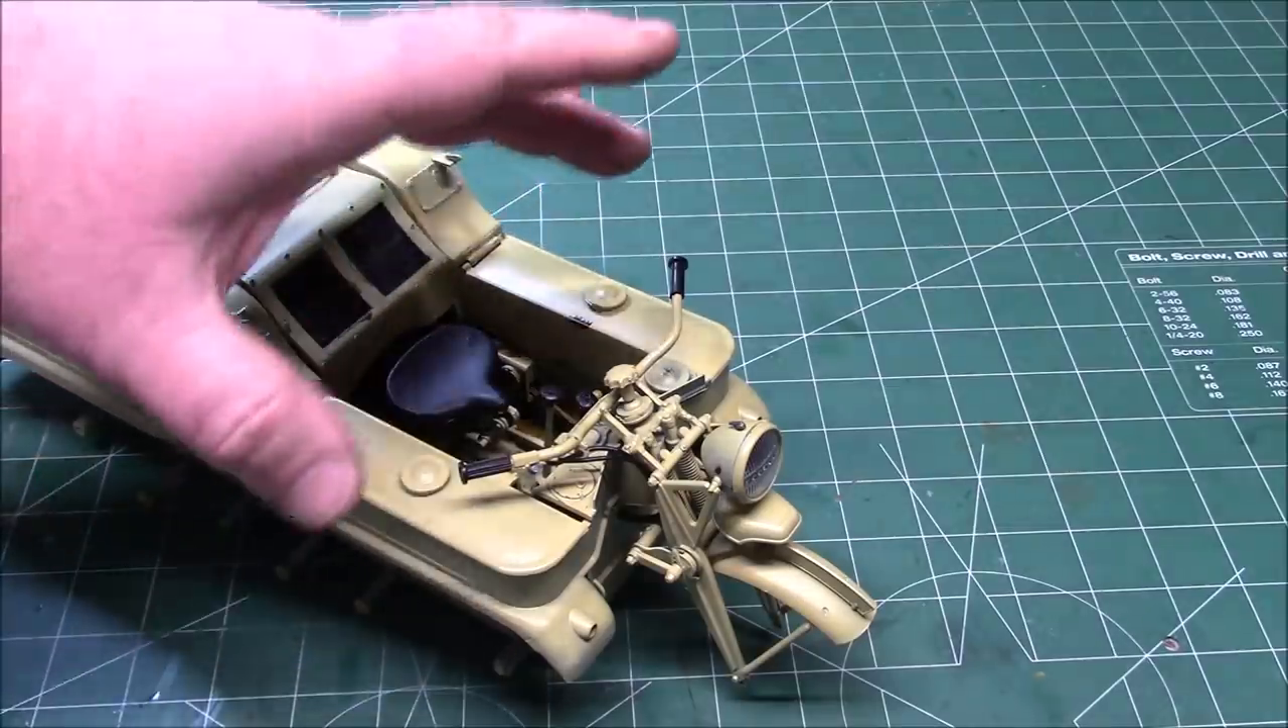I've got the front end on.